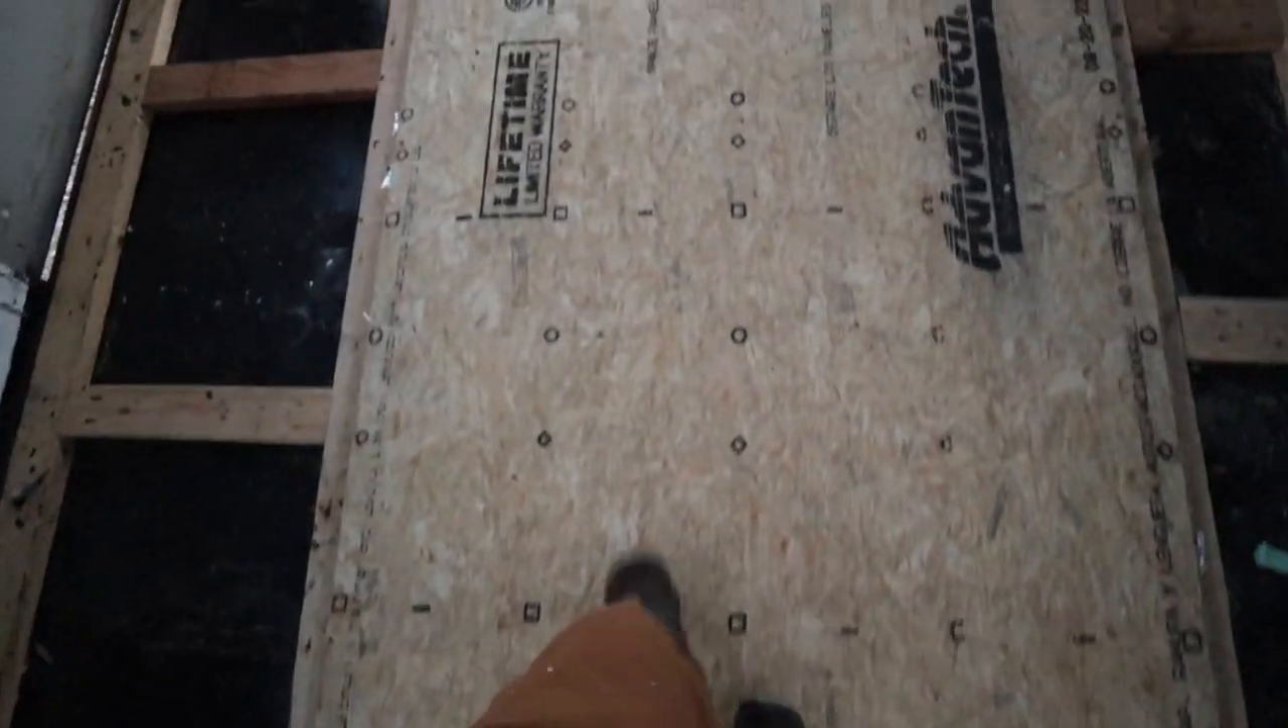Look what we have here. We have our runway. The middle of the bus has flooring.